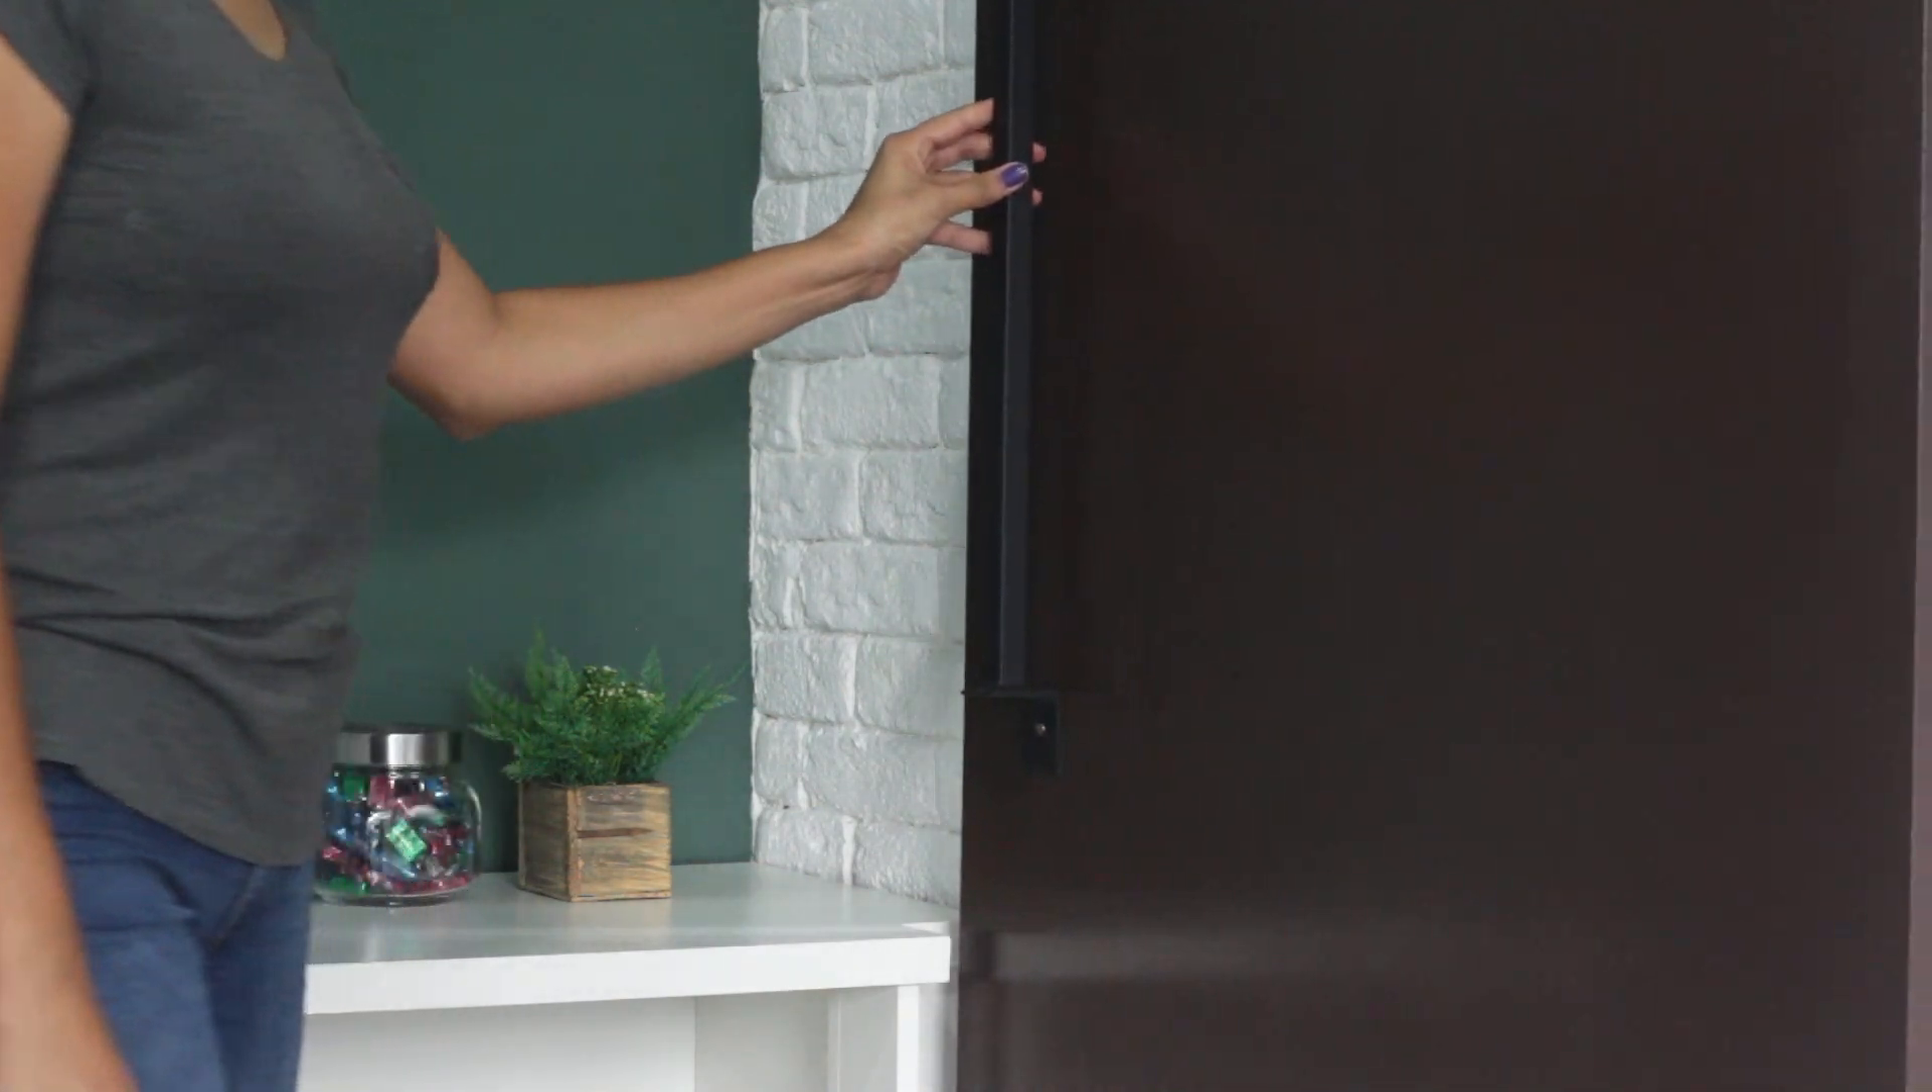E pra finalizar, coloquei o puxador, que também é parafusado.